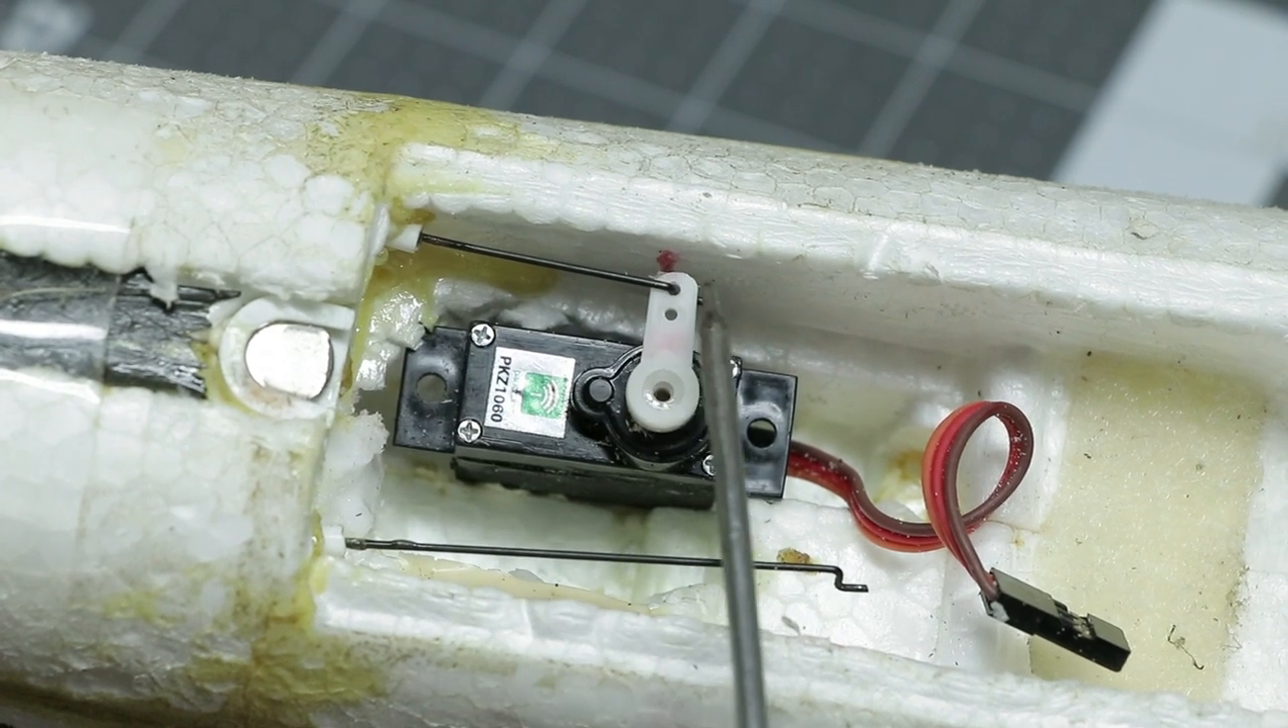Now you can see the servo roughed into a new hole here just took a little bit of foam out in the back here.